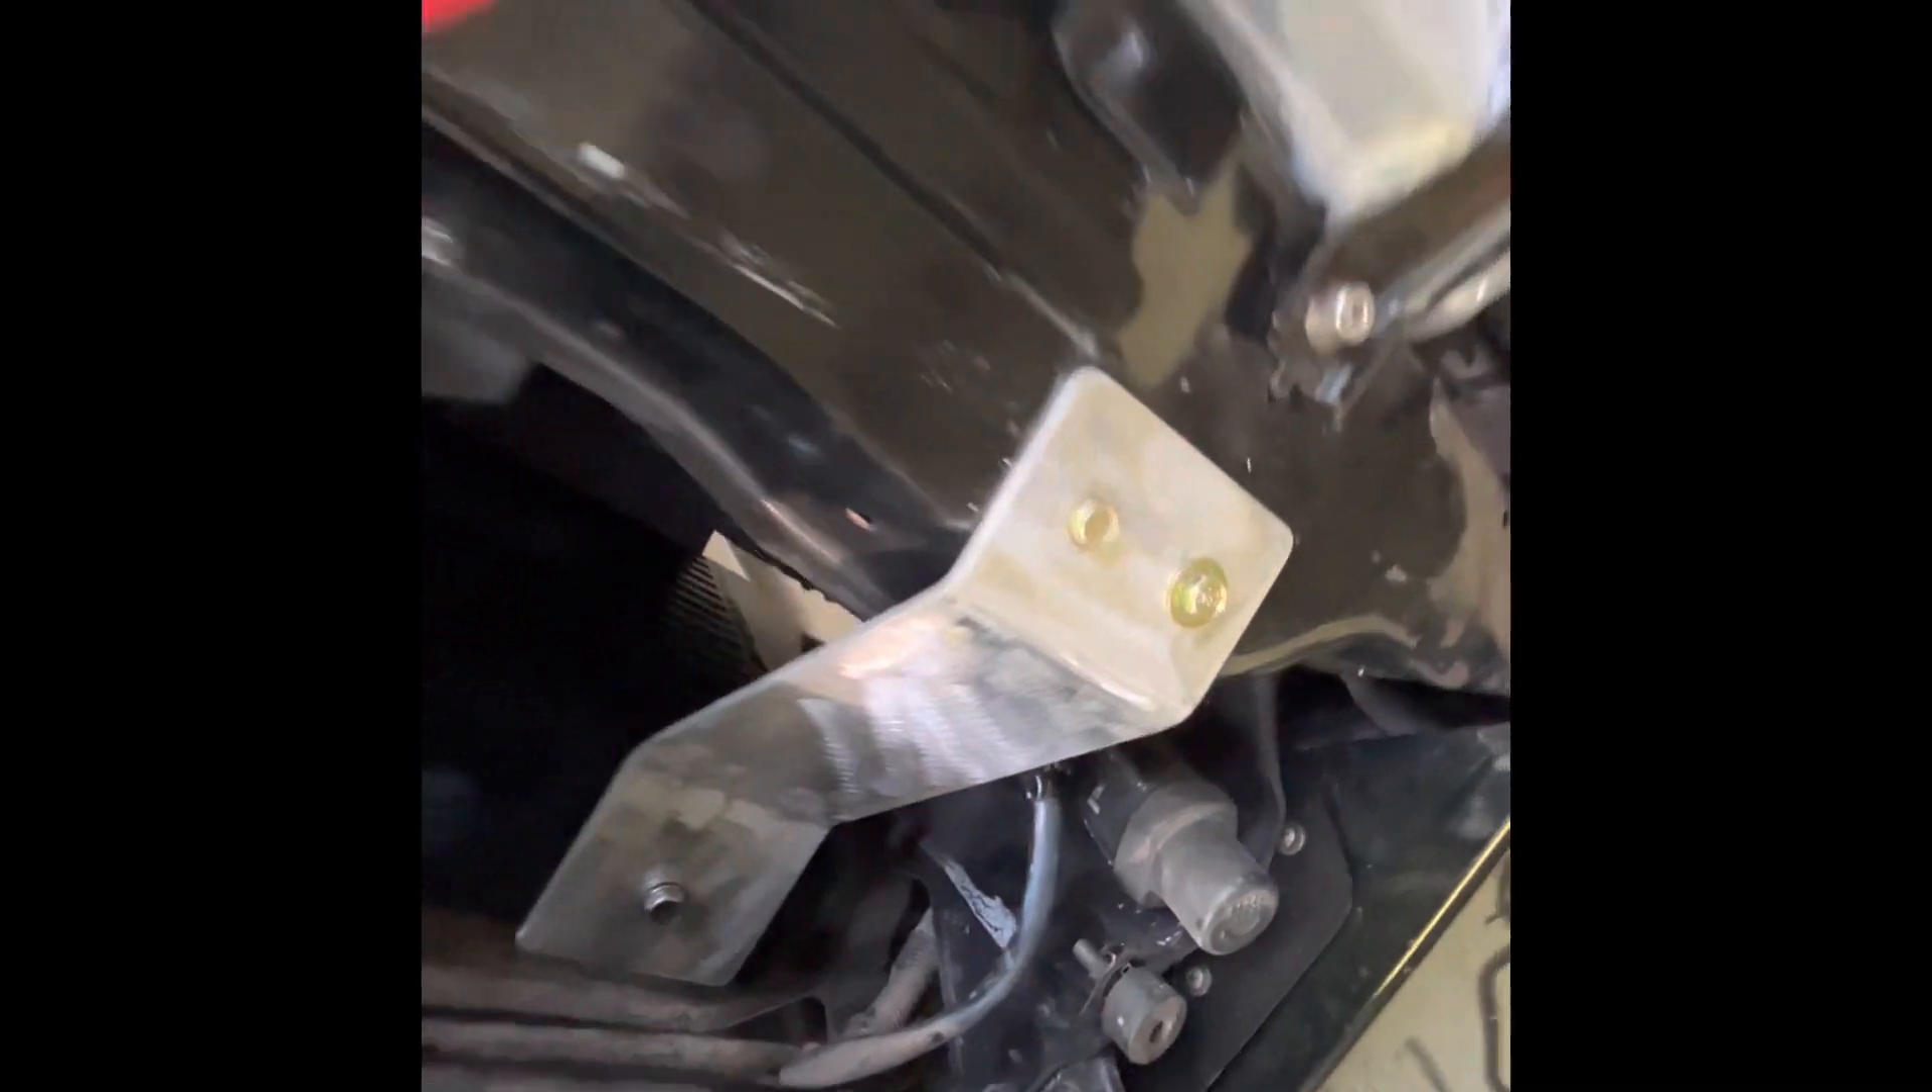That's the finished brackets from the top some temporary bolts in there for now until we get some more stainless fasteners.